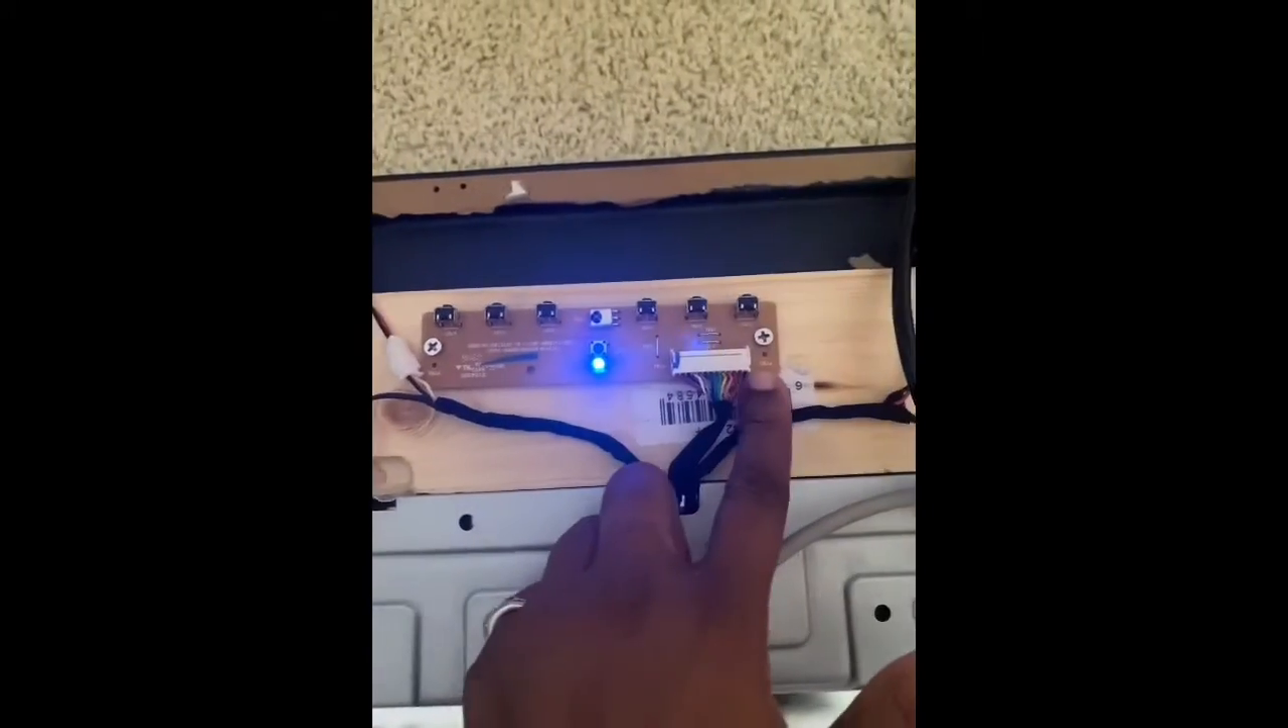Oh also I took the control panel or the on and off switches and everything for the TV and I just drilled it right into the little panel underneath the TV.